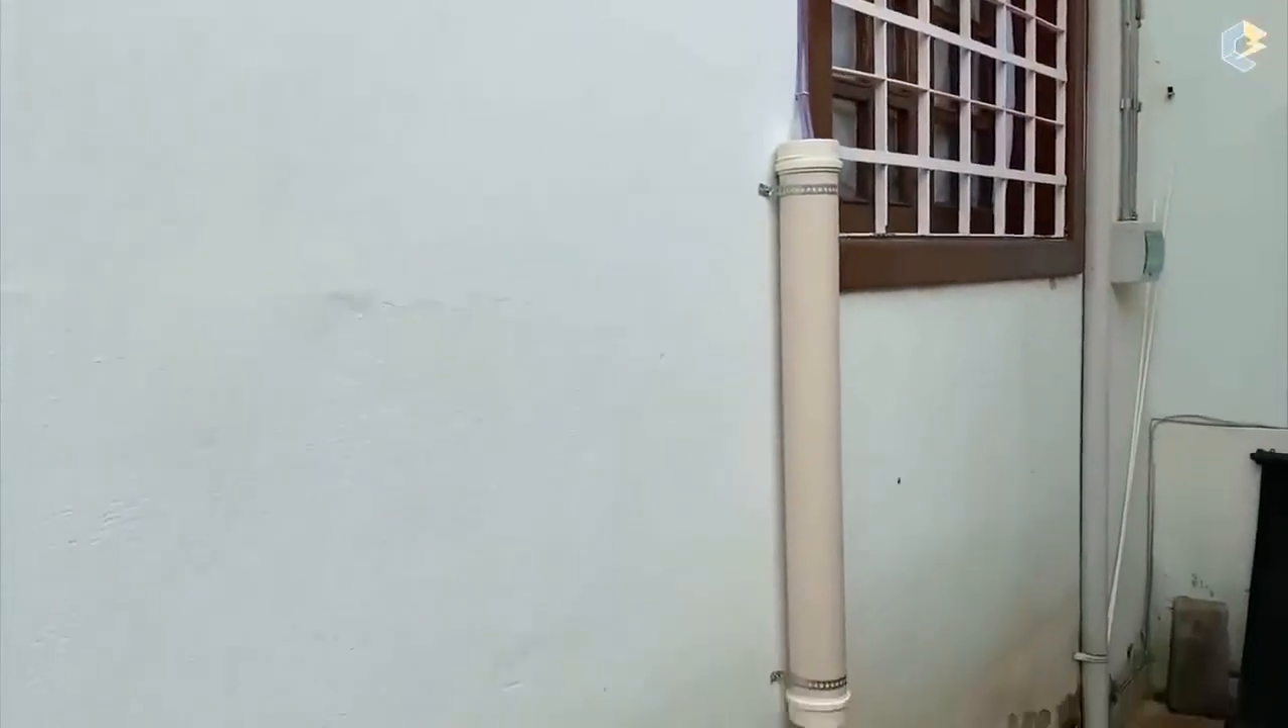Então, pessoal, olha só como ficou os tubos coletores aqui, ó, instalados na parede.